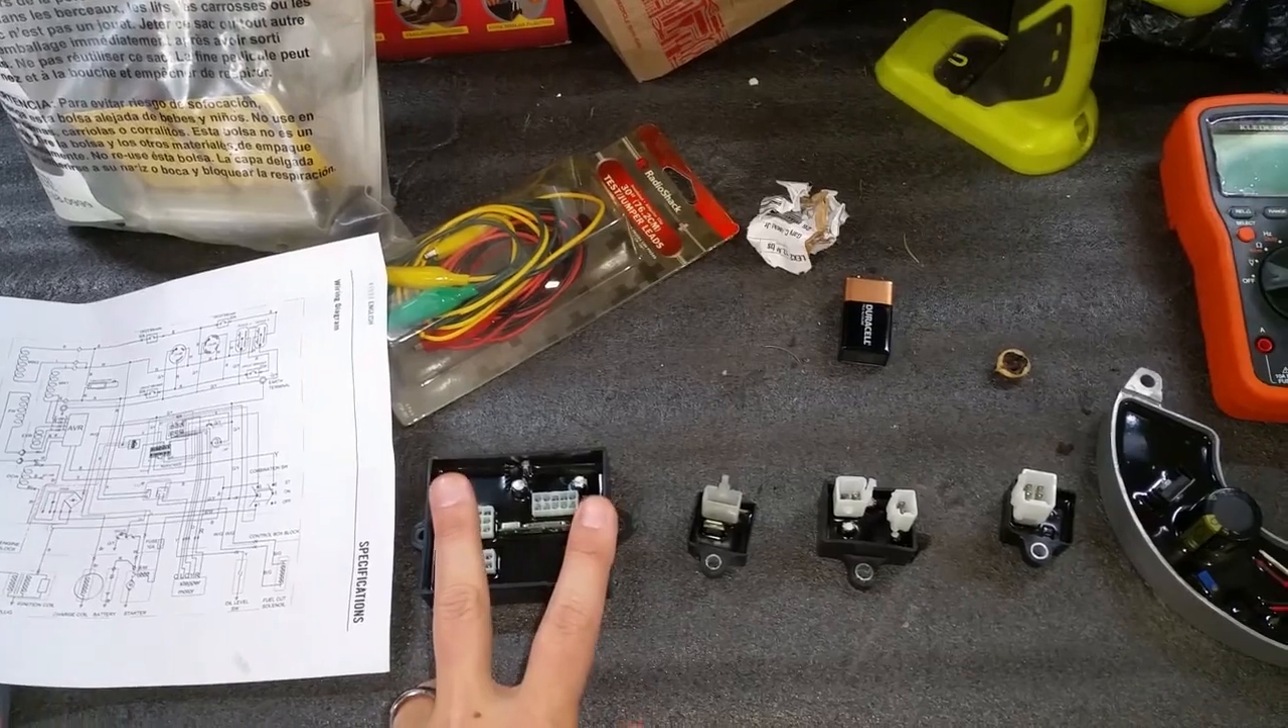So i have all the boards out of the generator here.